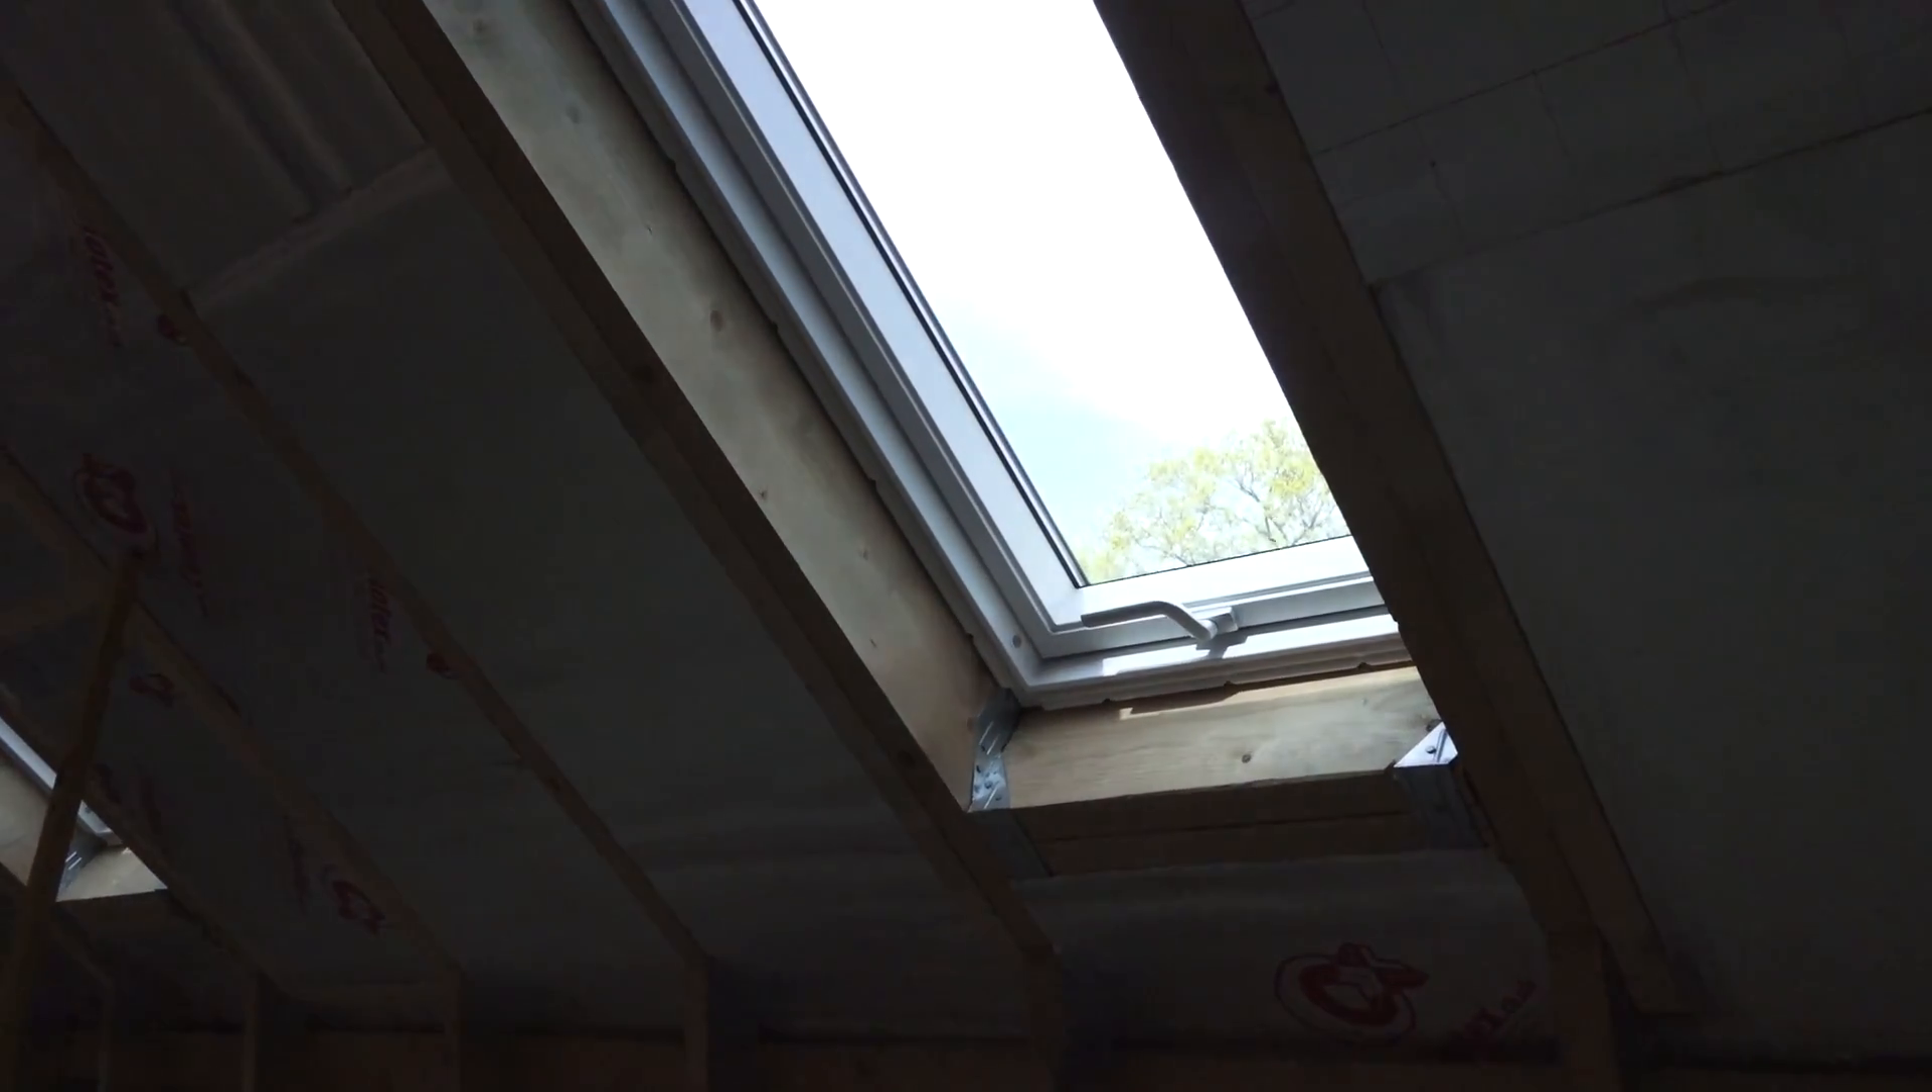So there's the roof window, all framed out ready to go.